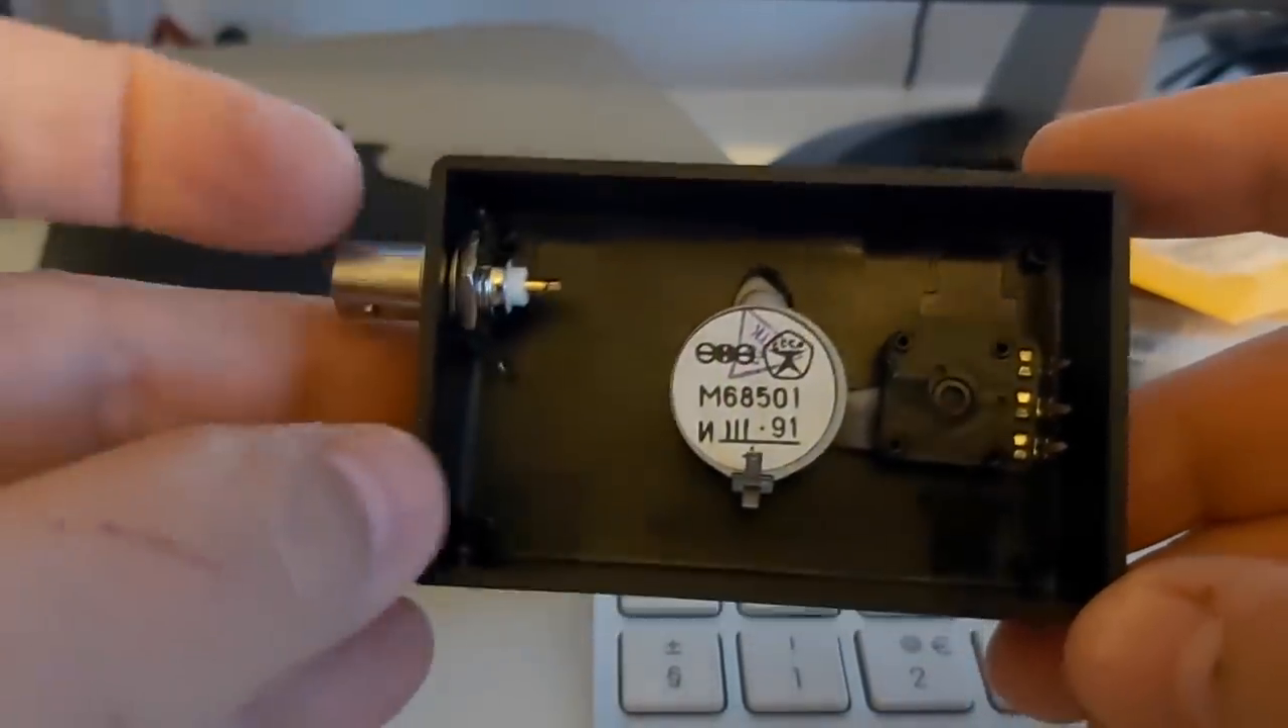You can see the meter here in the box. The BNC I just added and the potentiometer.